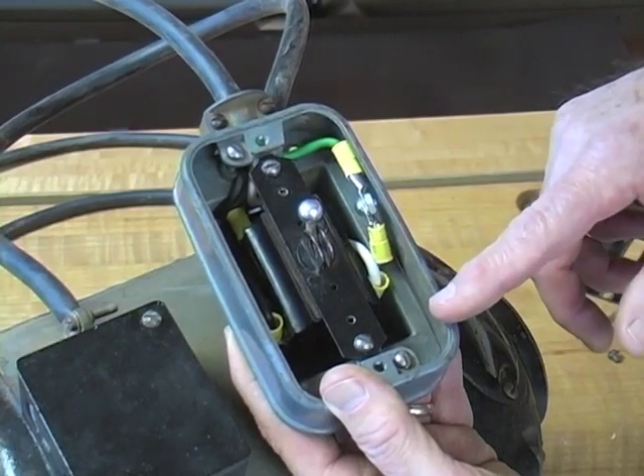So I've removed the switch cover so we could take a look inside.